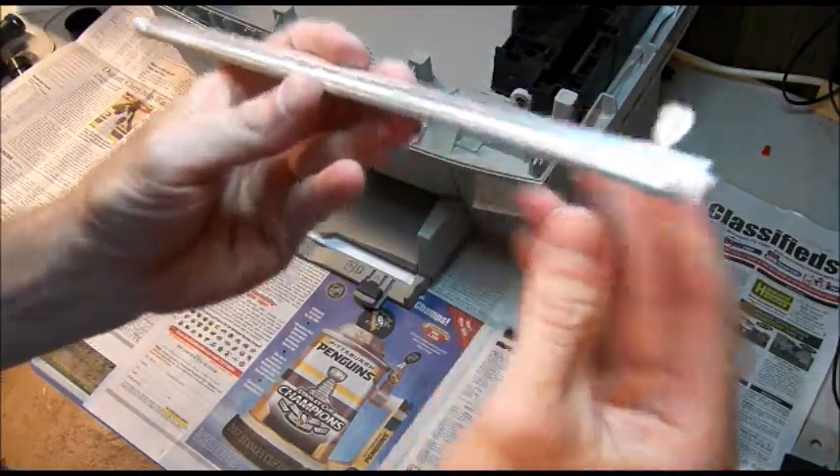Okay, so the bulb assembly is out now.